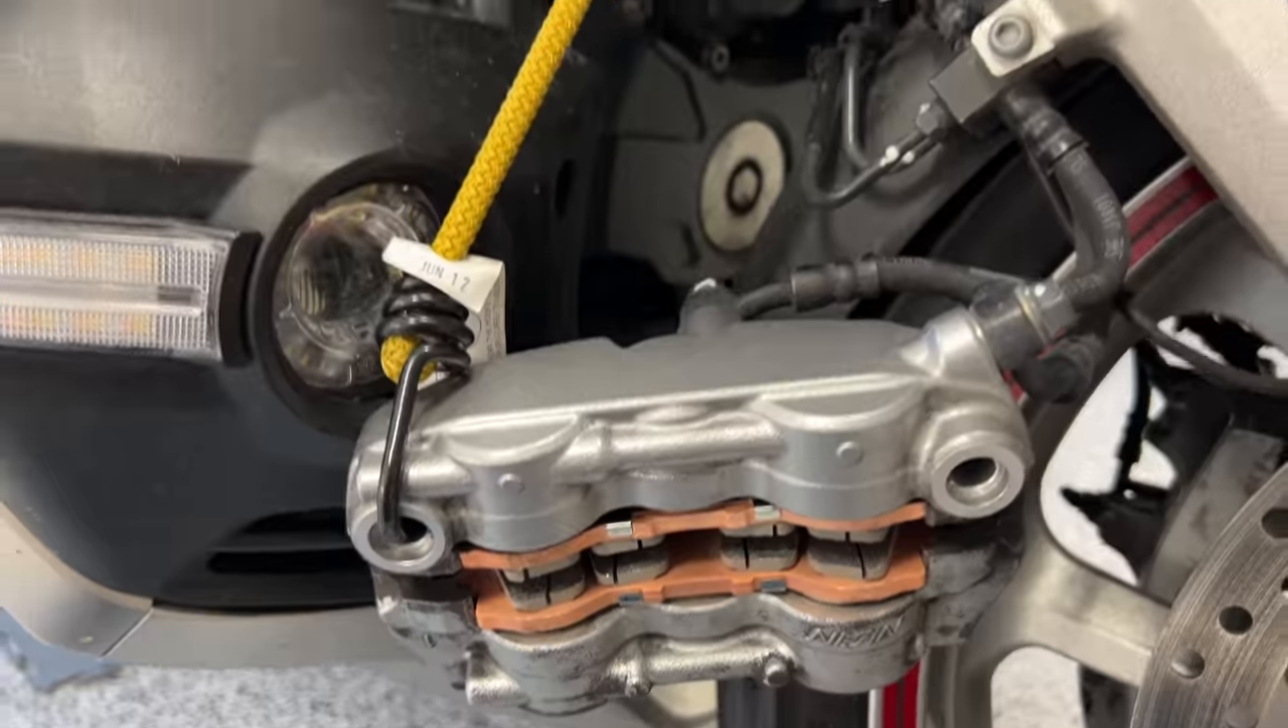So here, you can see the new pads are installed.